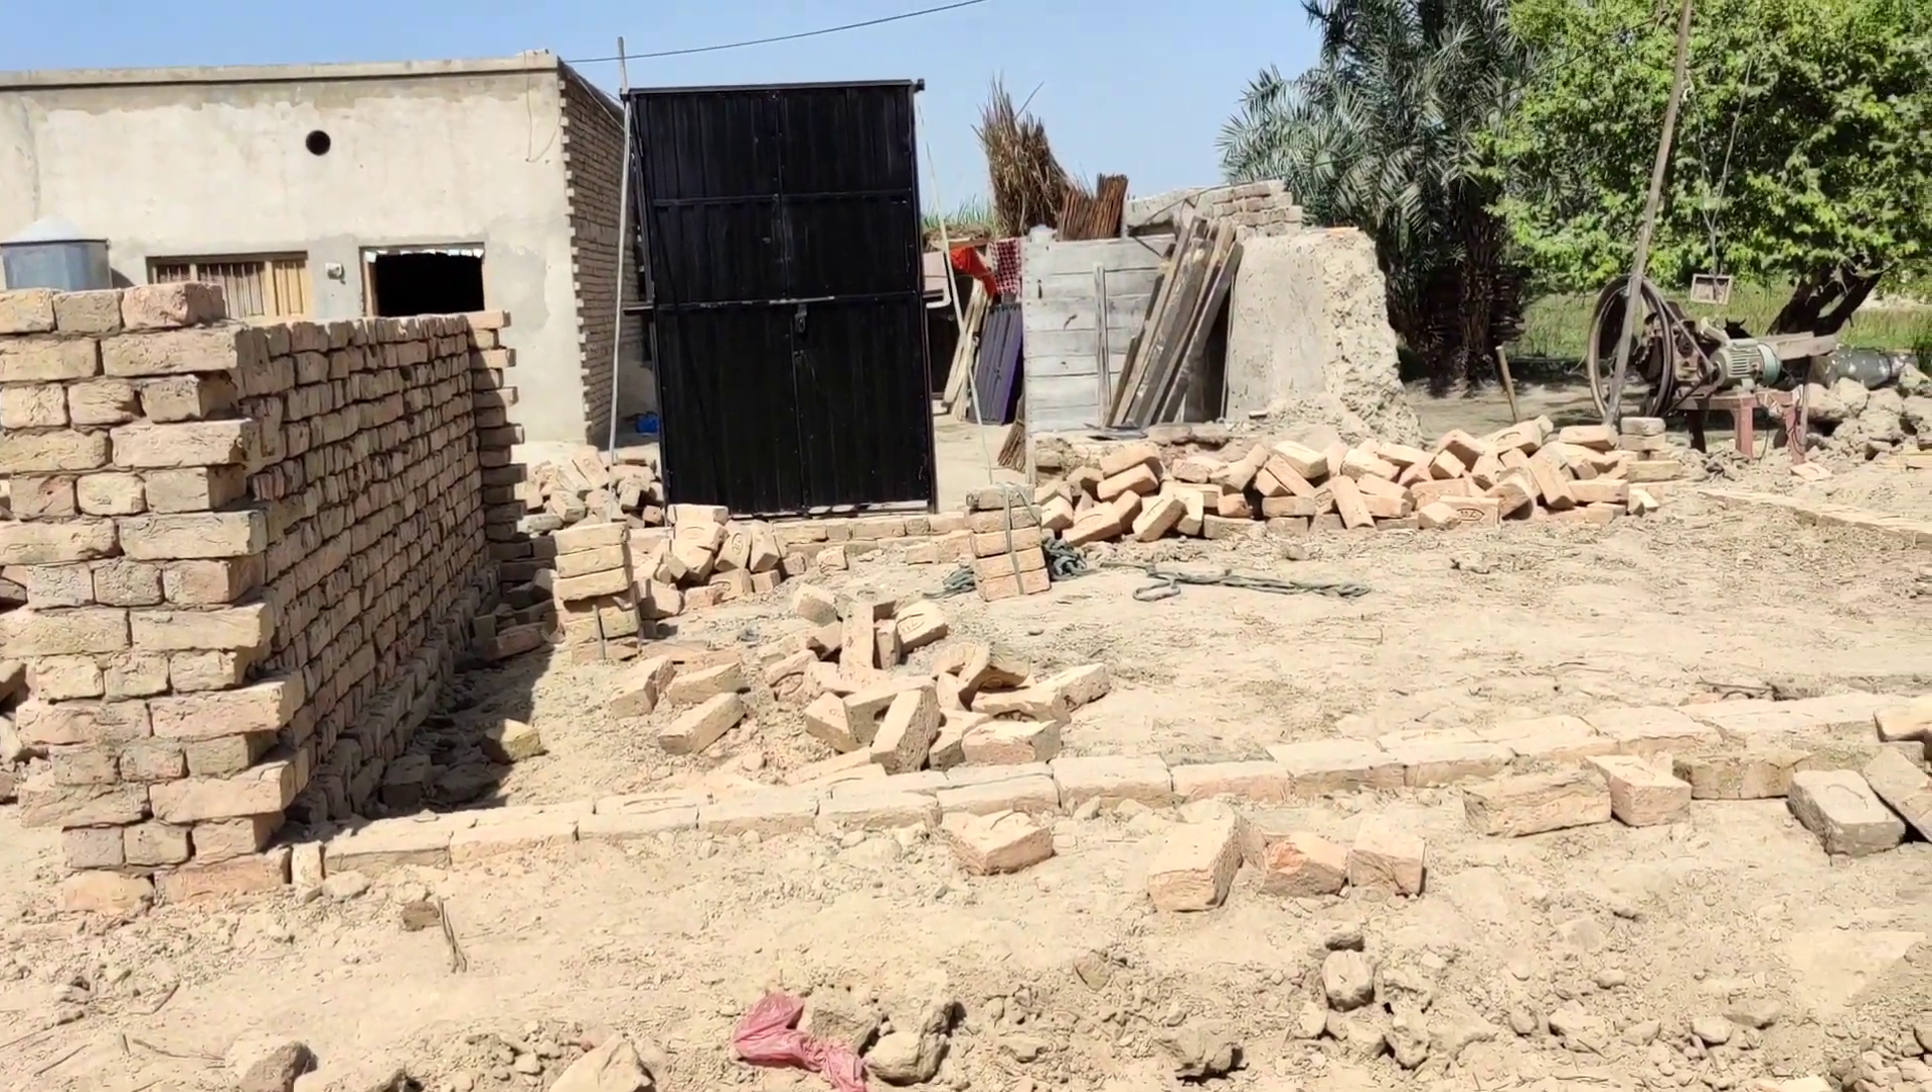مستری بھائی نے یہ دیوار تھوڑی سی جو ہے وہ کھڑی کیے اور ایک دروازہ وہاں پہ لگایا ہے۔